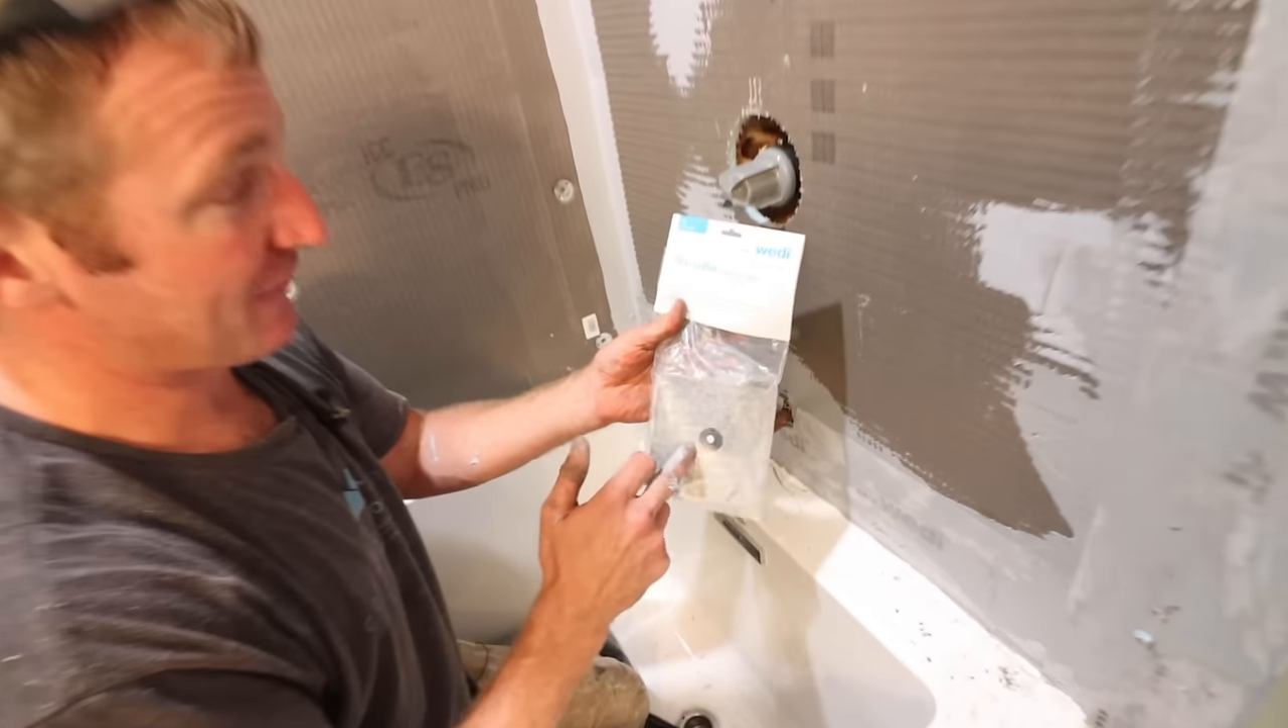I see big gaping holes around my piping.